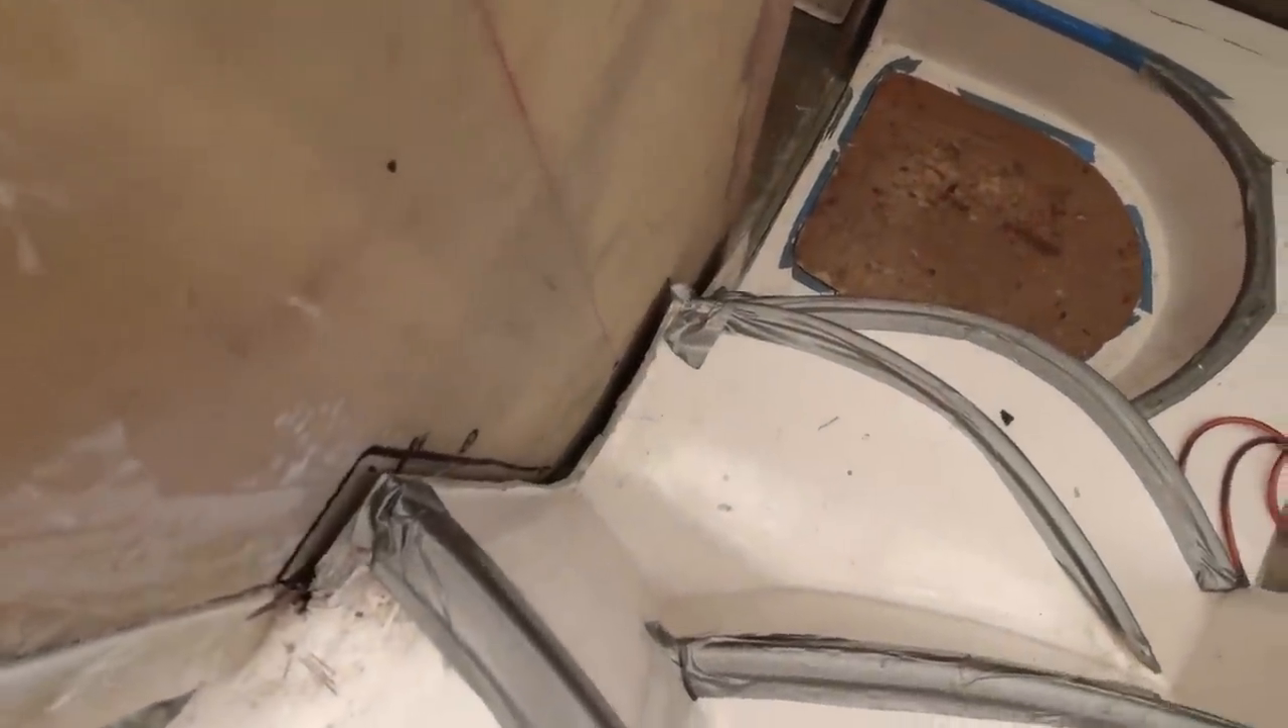There is a bit of an issue with this area here in between the bulkhead and the stairs it's just transpired that I've got about a centimetre gap.